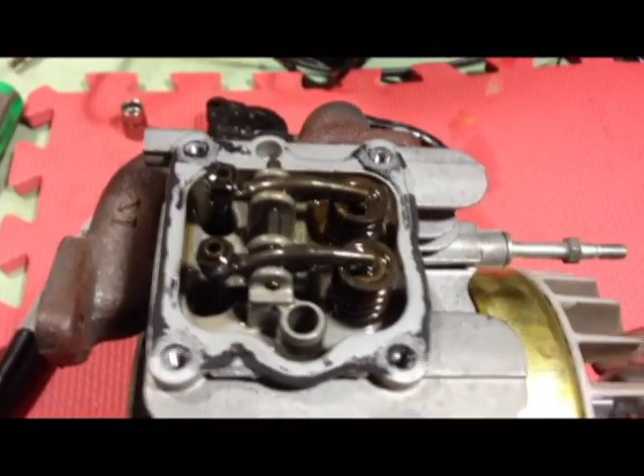Alright, I've got the valve cover off of the Honda EU 1000i 1 .8 horsepower Honda motor.